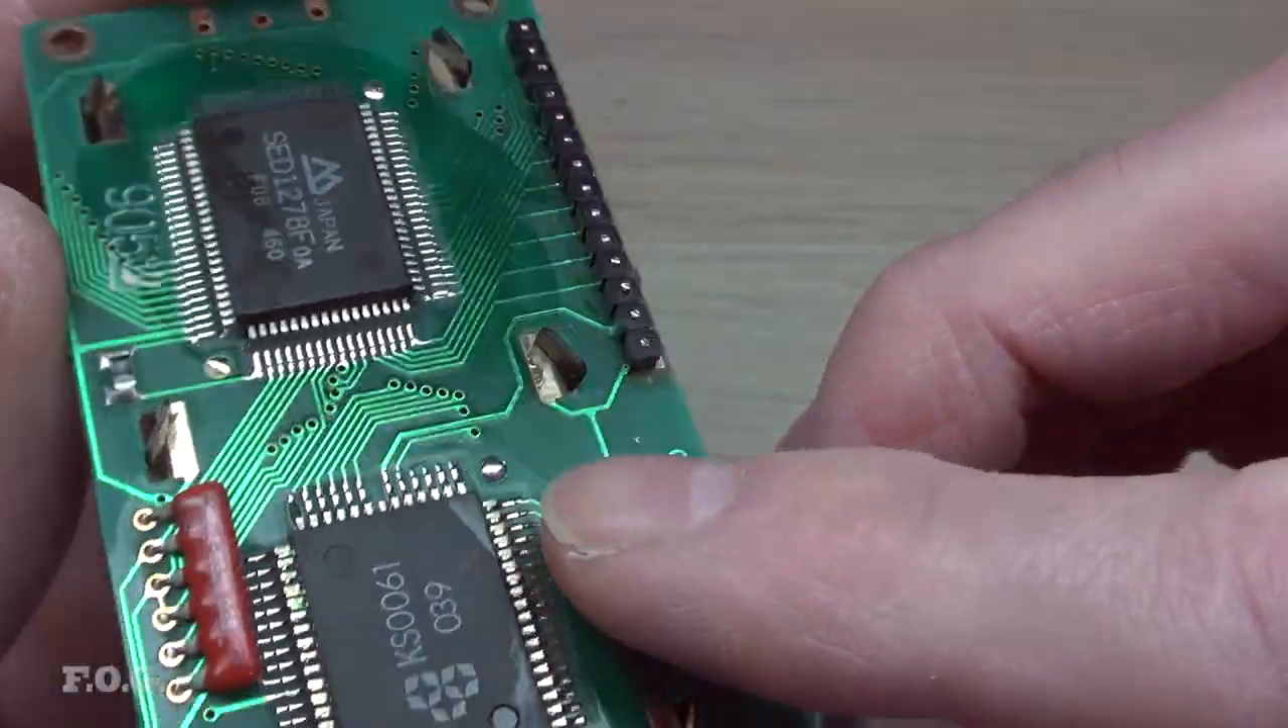You can see I've soldered a modified pin header to the LCD display so all I need to do now is solder the display to the PCB.